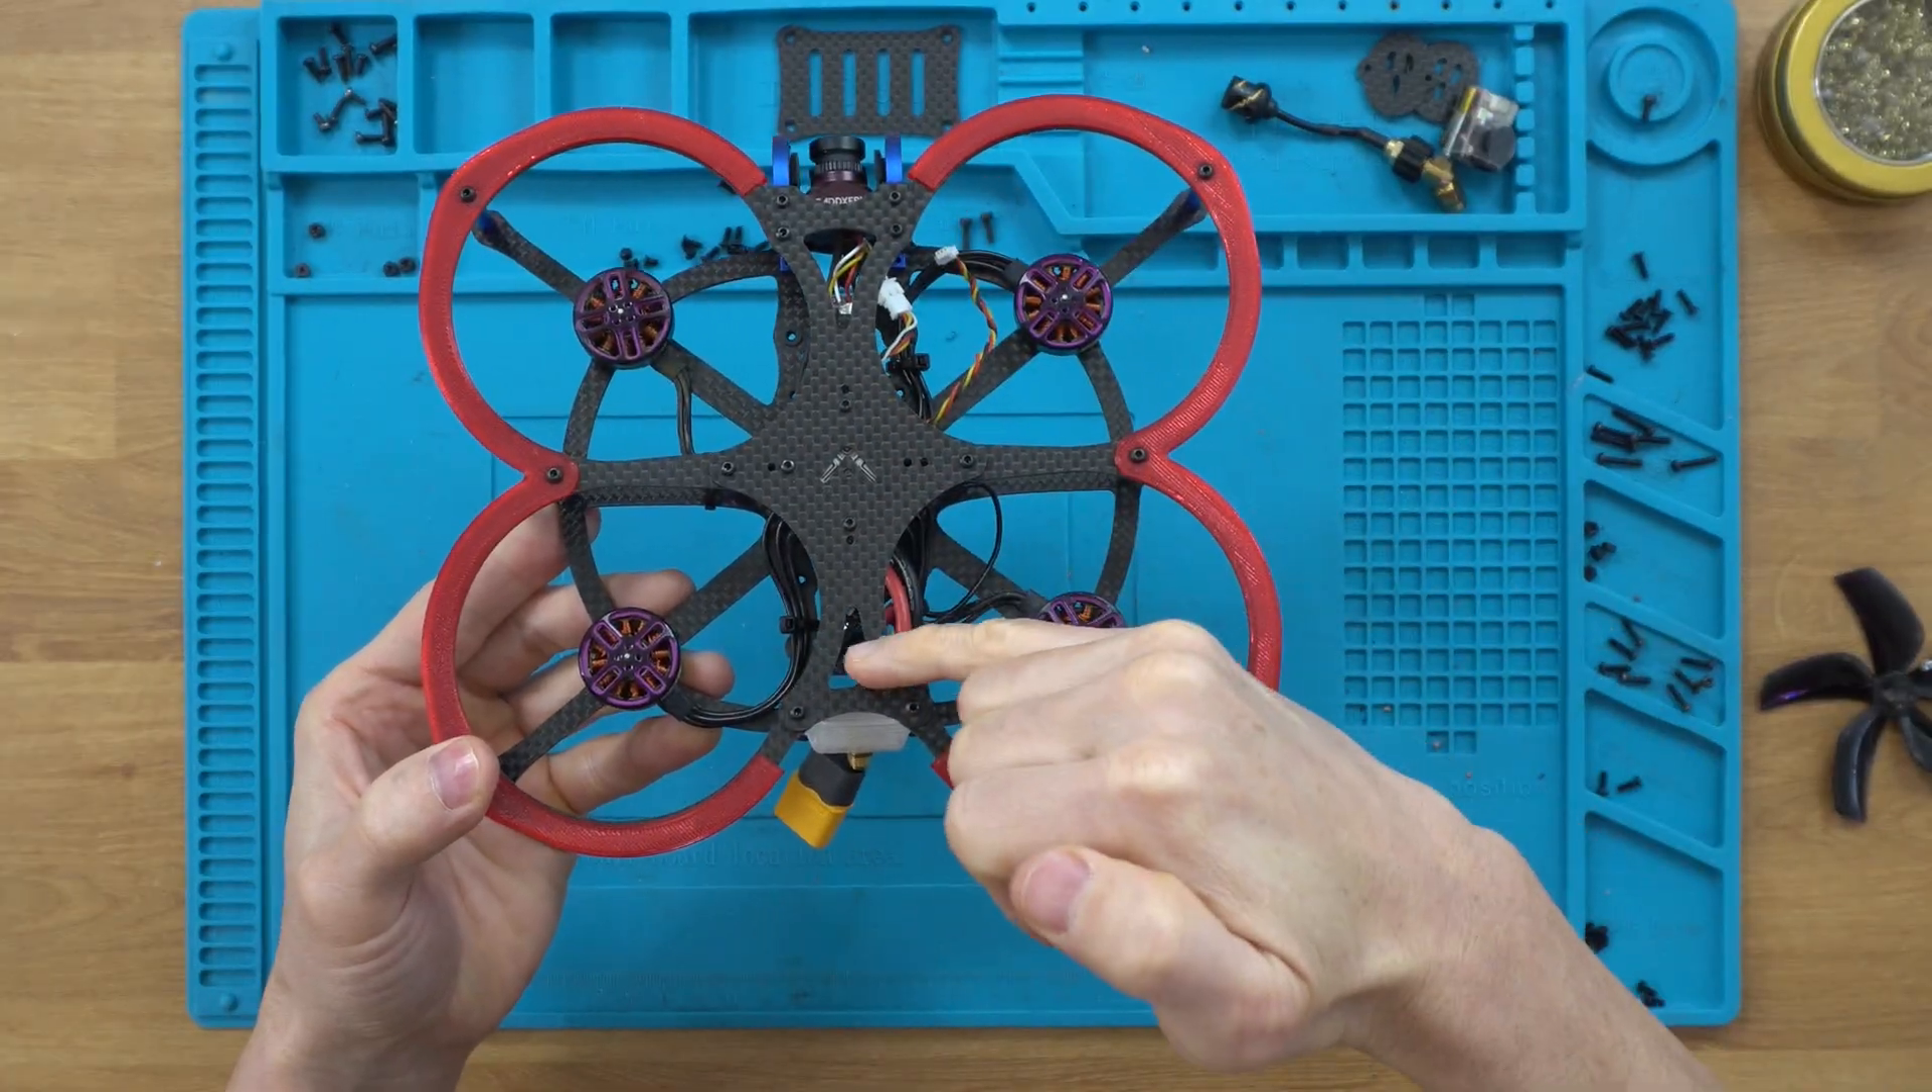All right so now we got the prop guards on and the bumpers here.